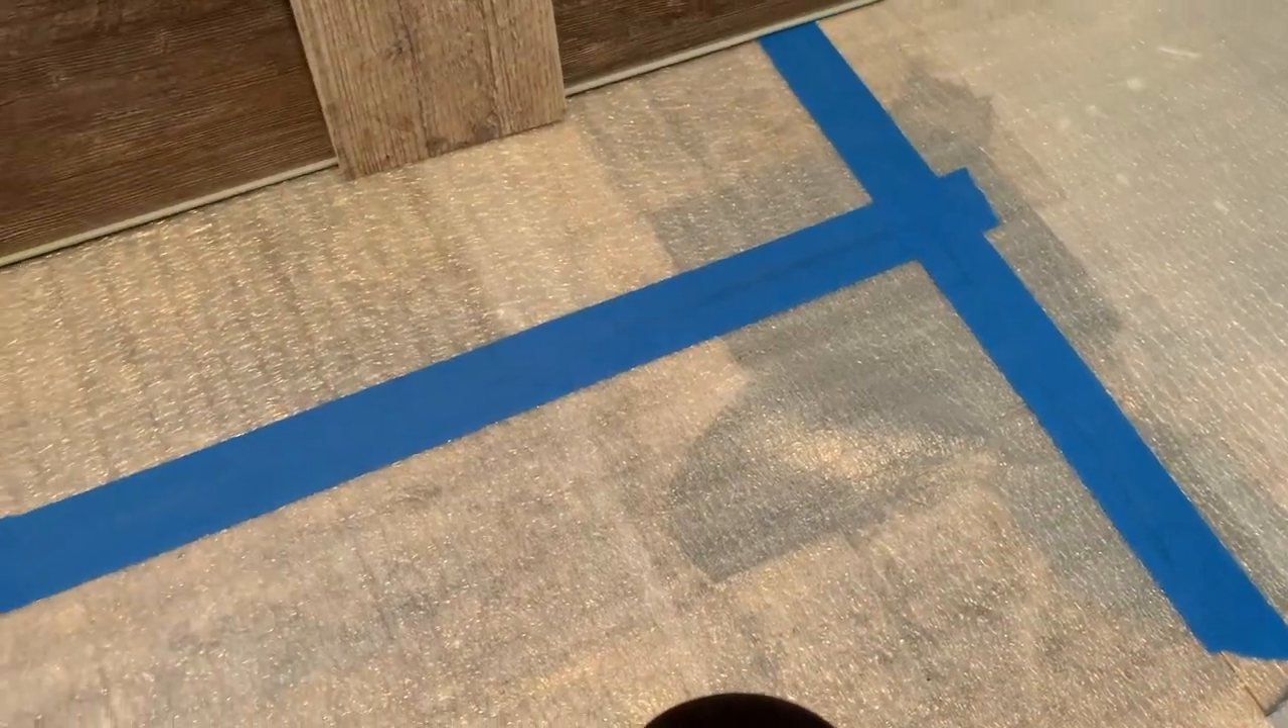Now I have my underlayment down and I just have the seams taped.